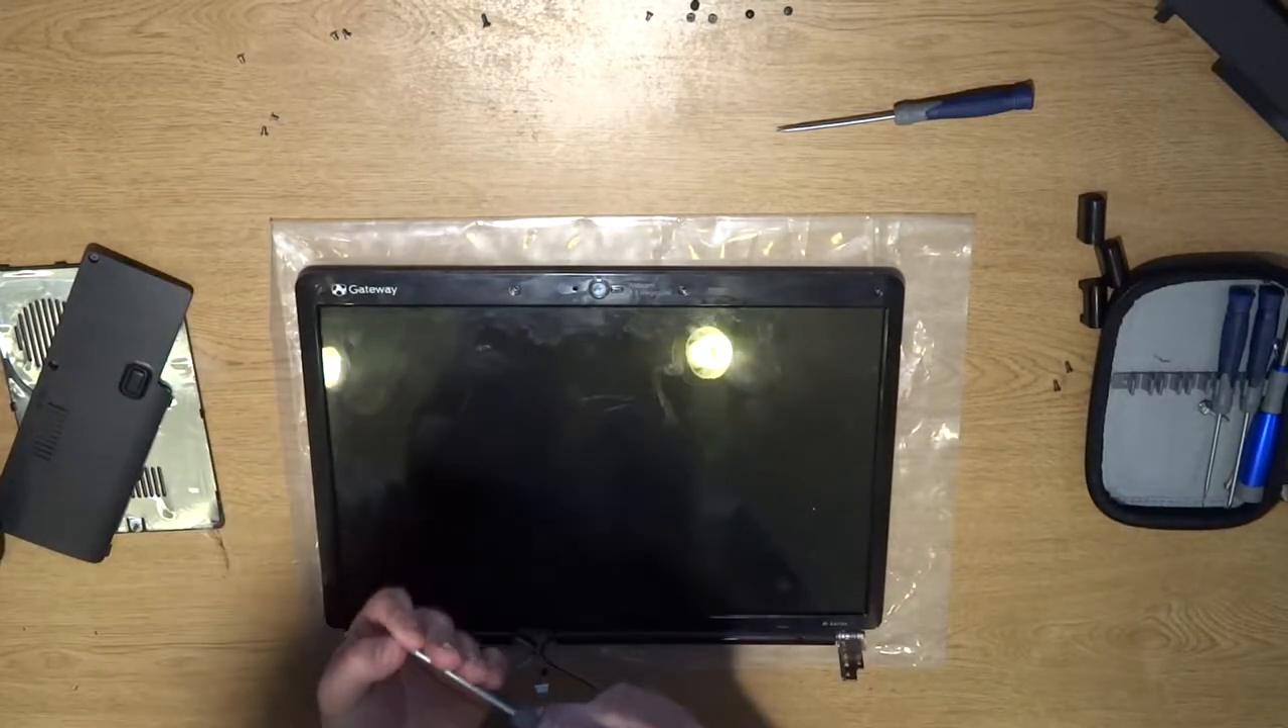Now we have all our trim on.